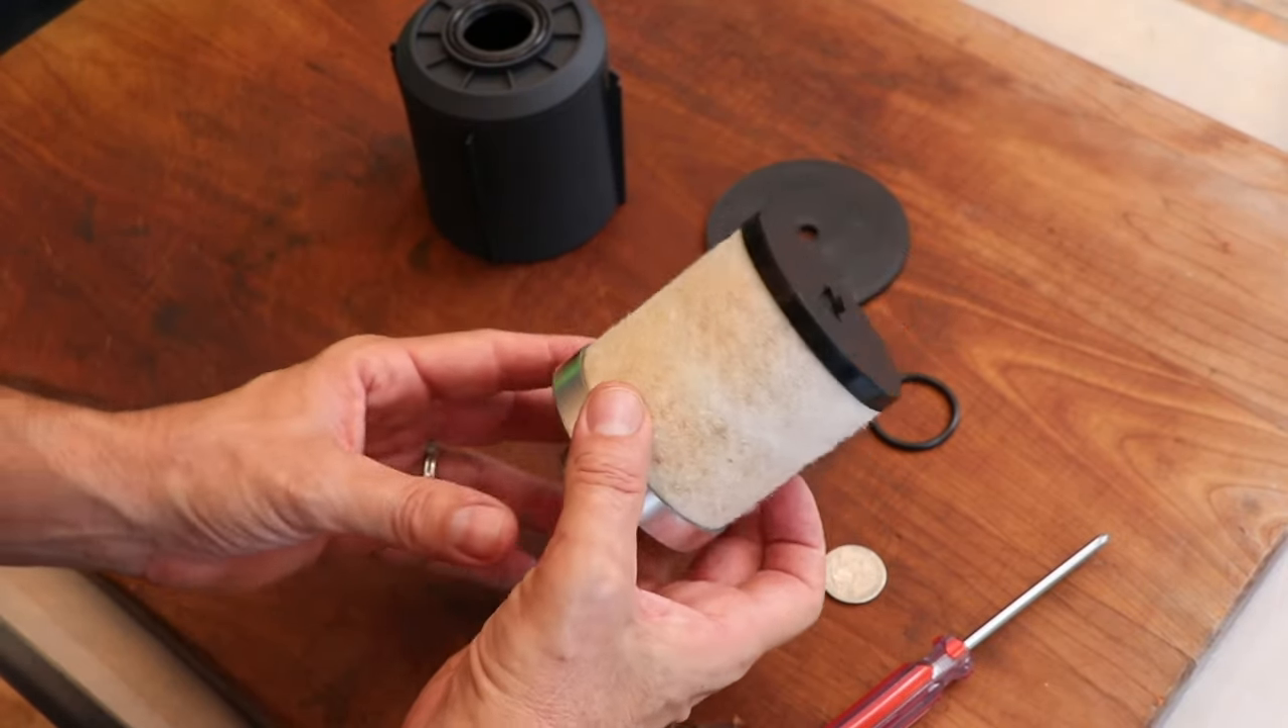We have successfully taken apart our demister.